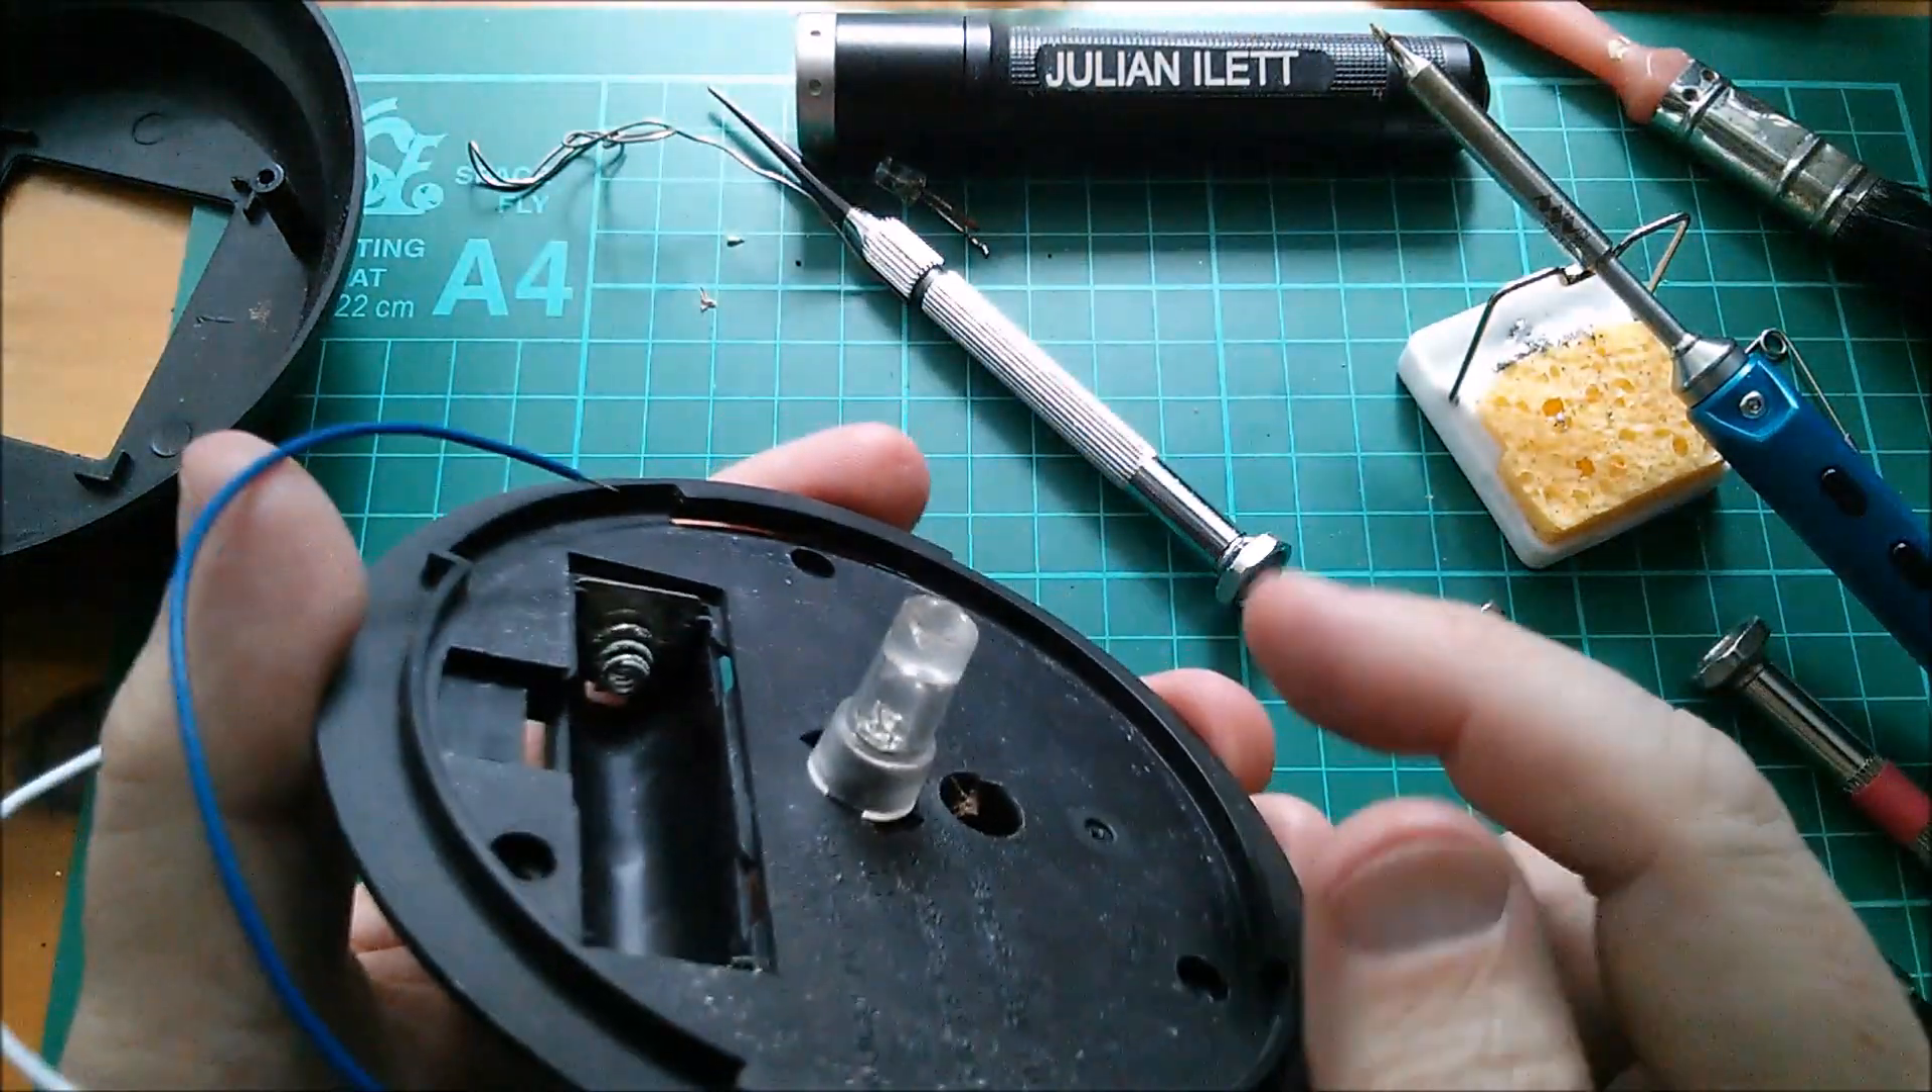Now I've got my brand new led poking up into the little uh light chamber here.